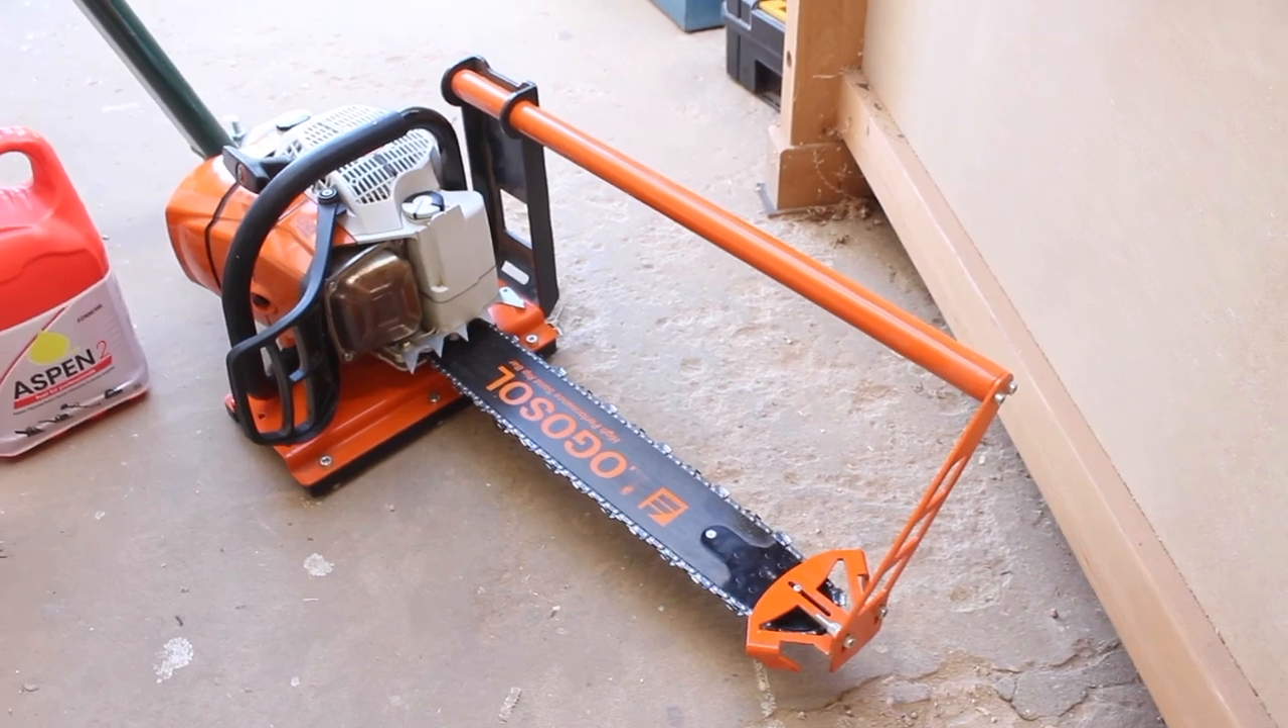So I've got the chainsaw all set up and I've got this steady arm on the bar.